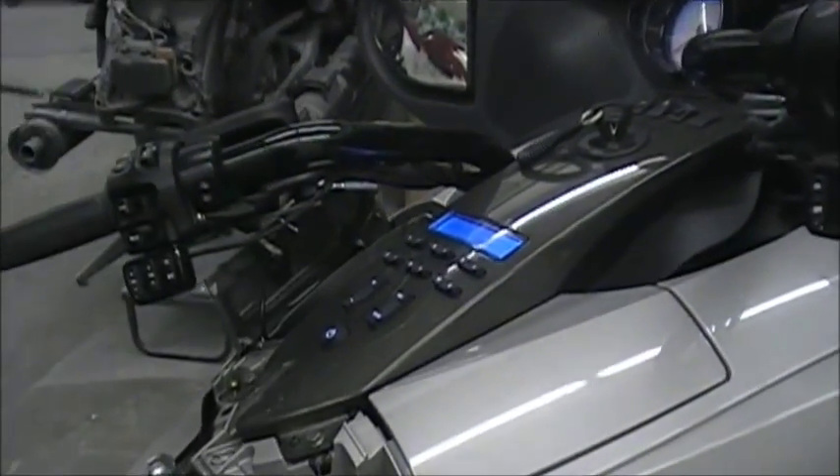You have now just installed a vision stereo.